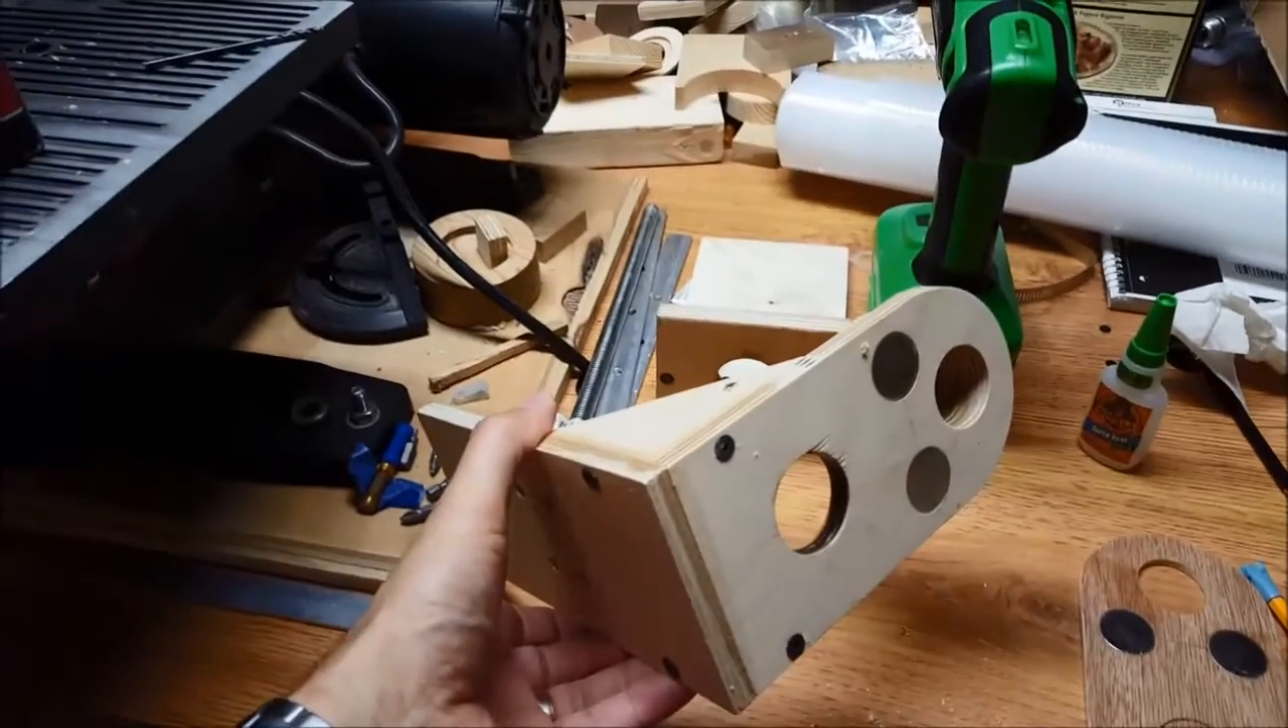We've got the sides assembled. Everything's glued up and screwed down.